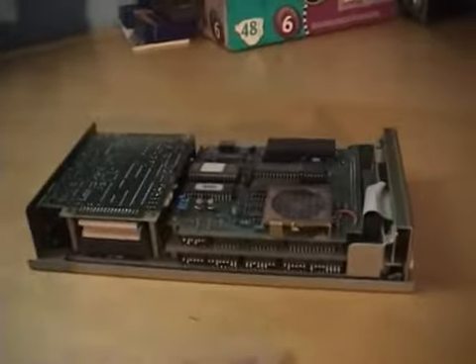Now that I got the cover off, let's take a closer look.